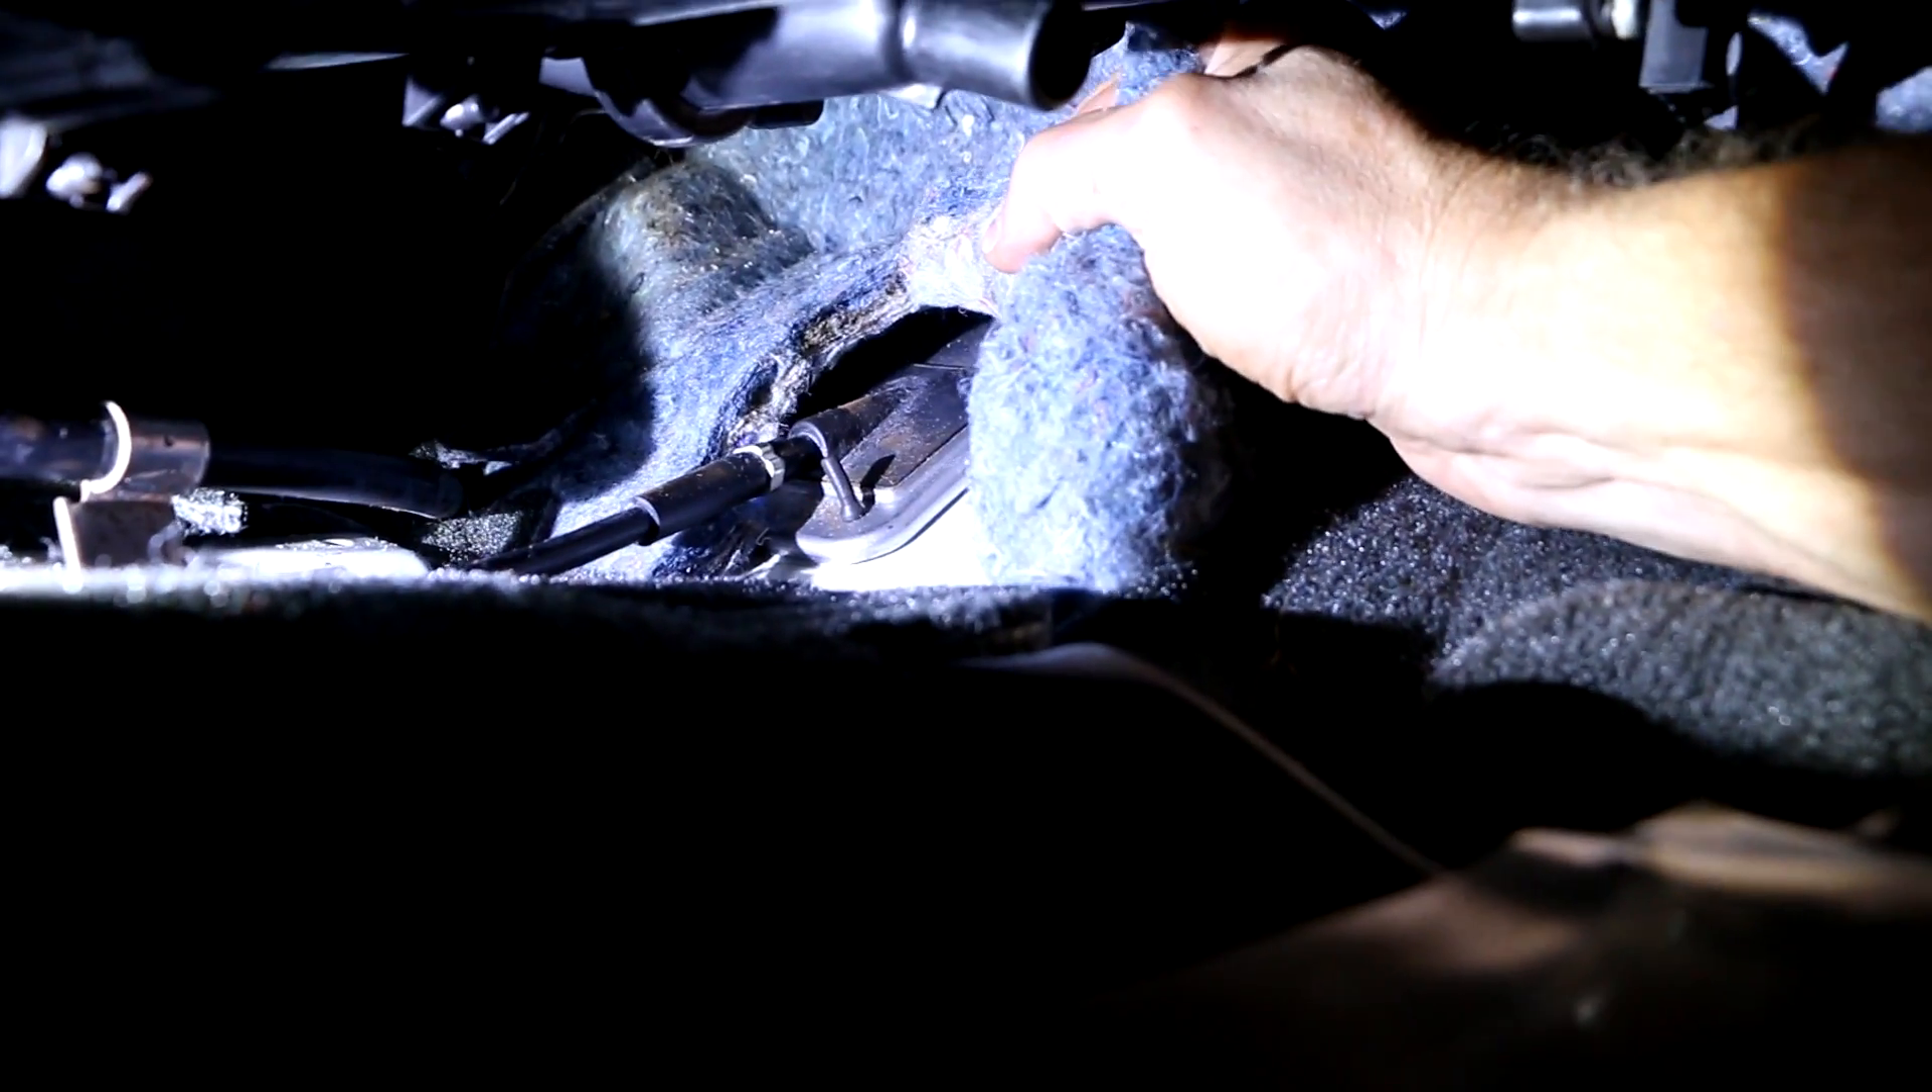There's this sound deadening material or whatever that they've got in here which is actually kind of in the way now.